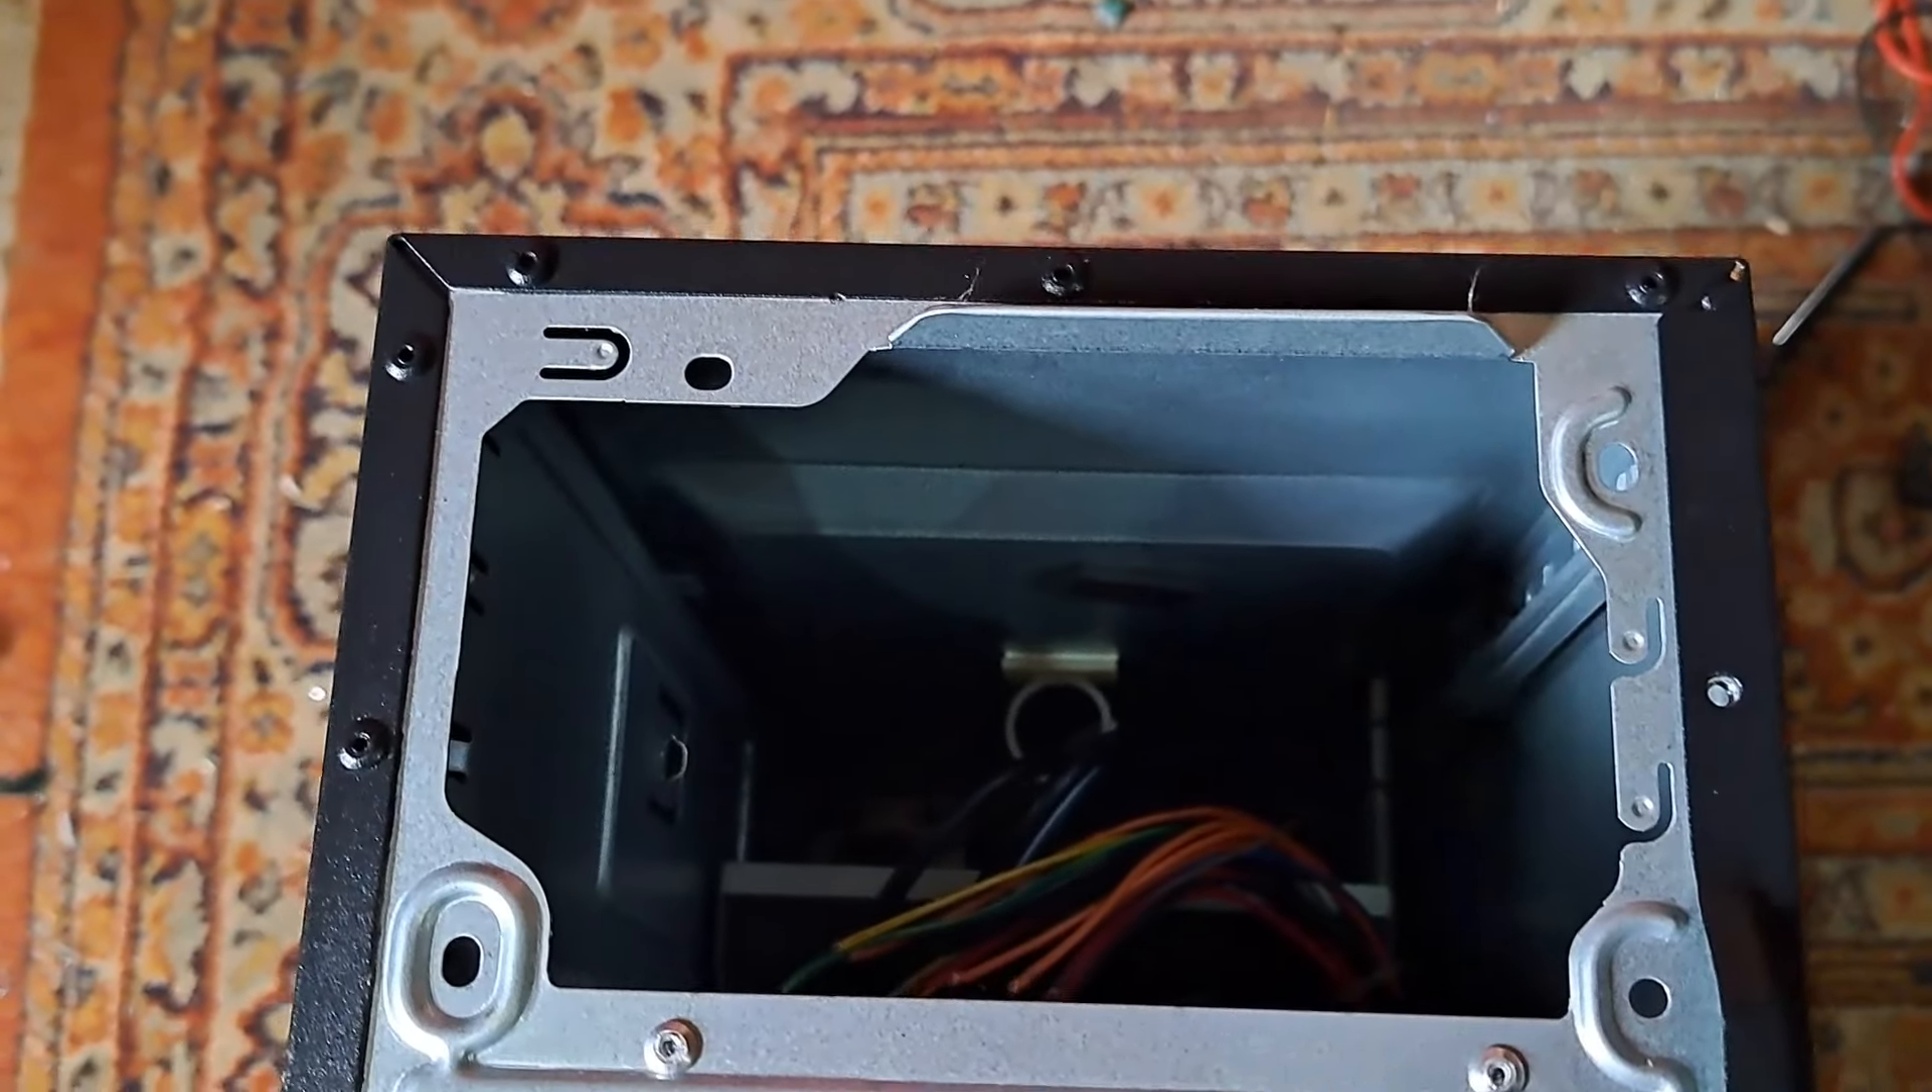The only visible problem is that the power supply is missing.